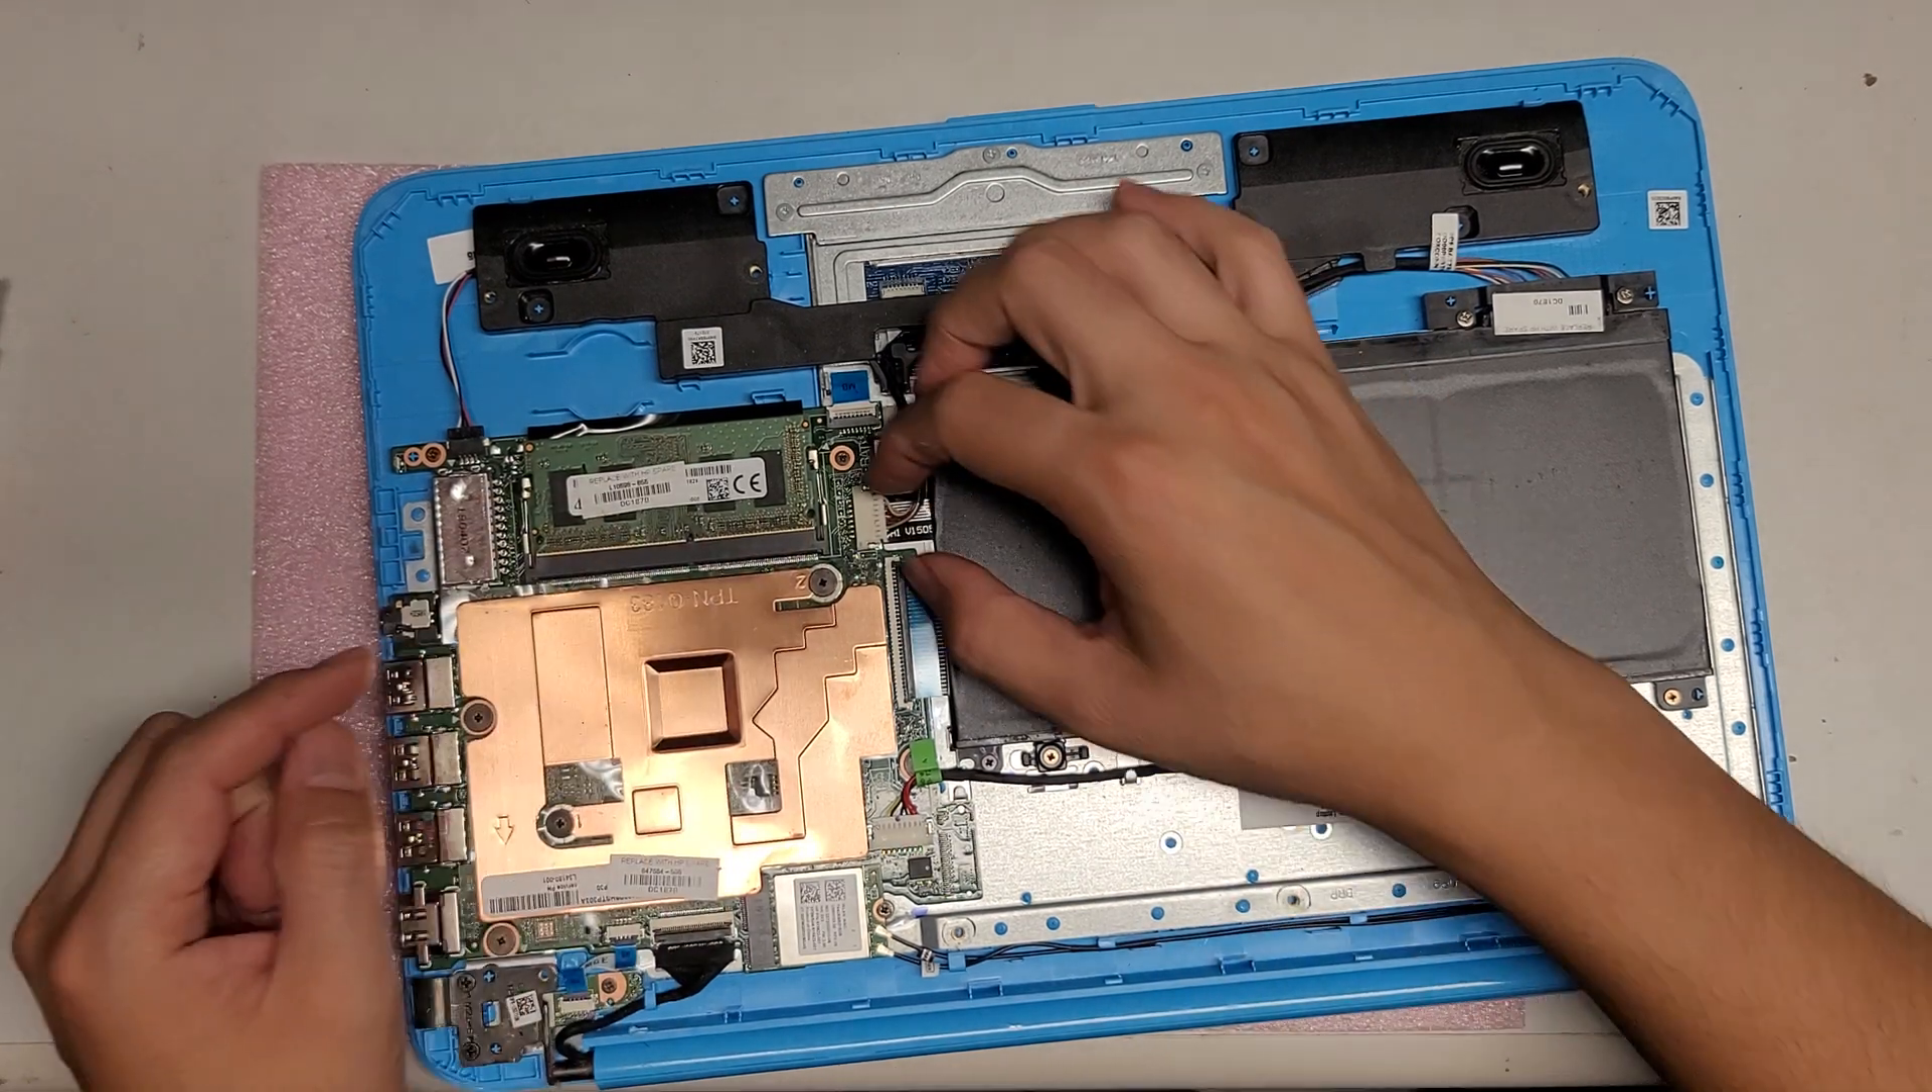So, we got the whole cover off.